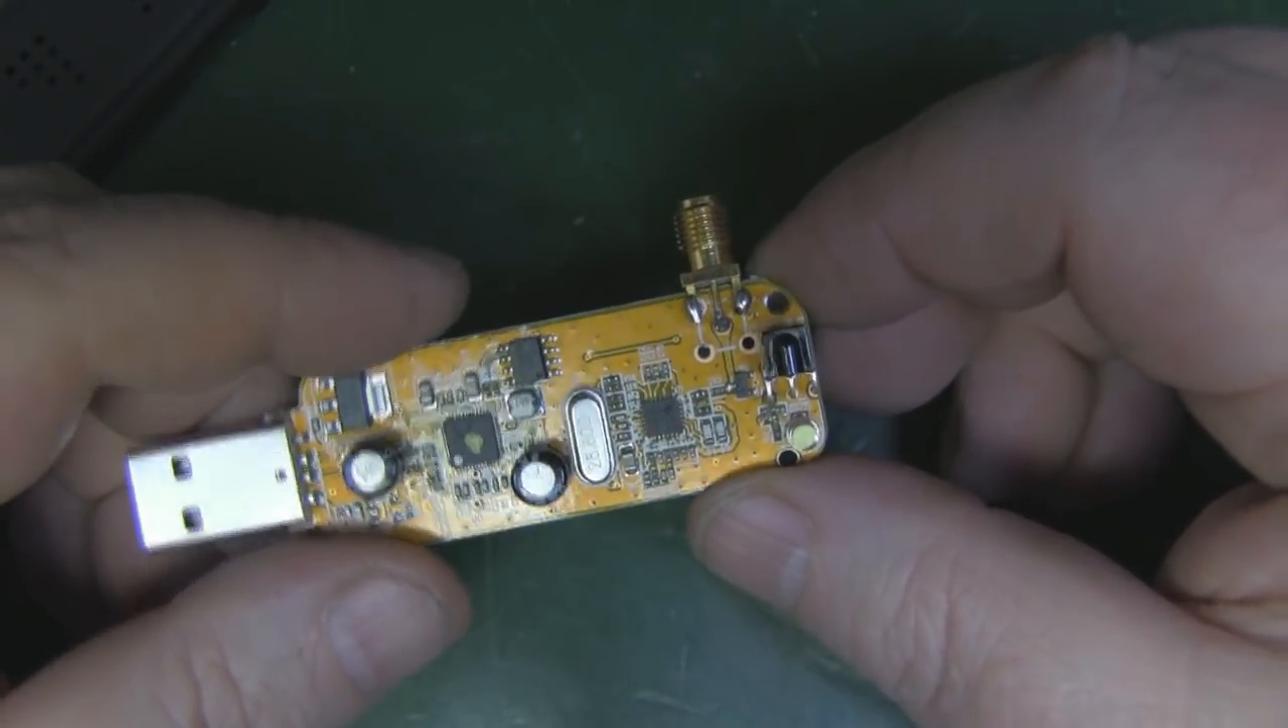I've got the SMA connector soldered in place there.